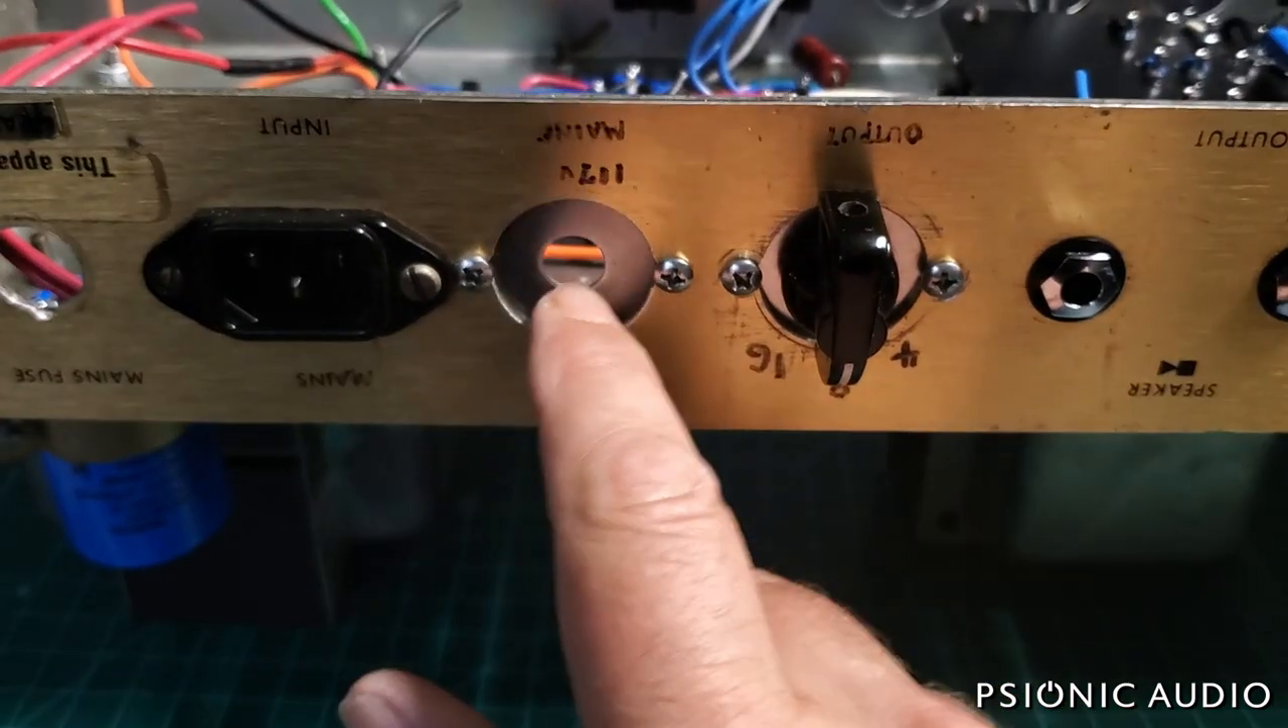All right, so here I've got an impedance selector switch mounted, much better than the crappy one that came in.